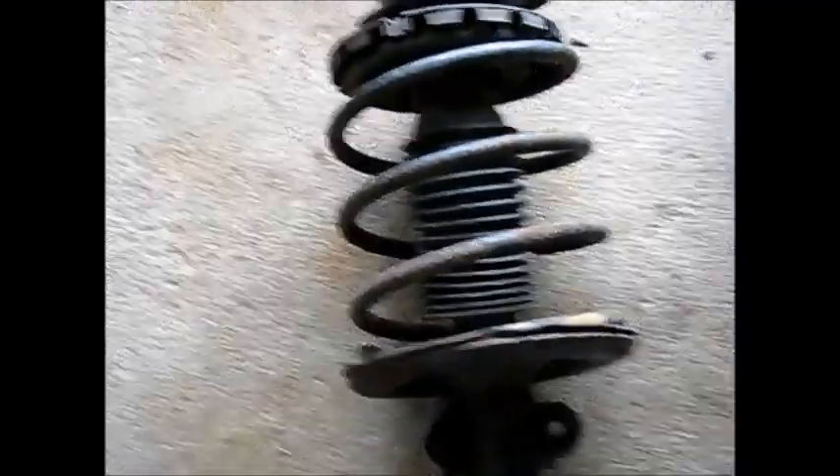So here's the strut assembly out of the car that I just took out.